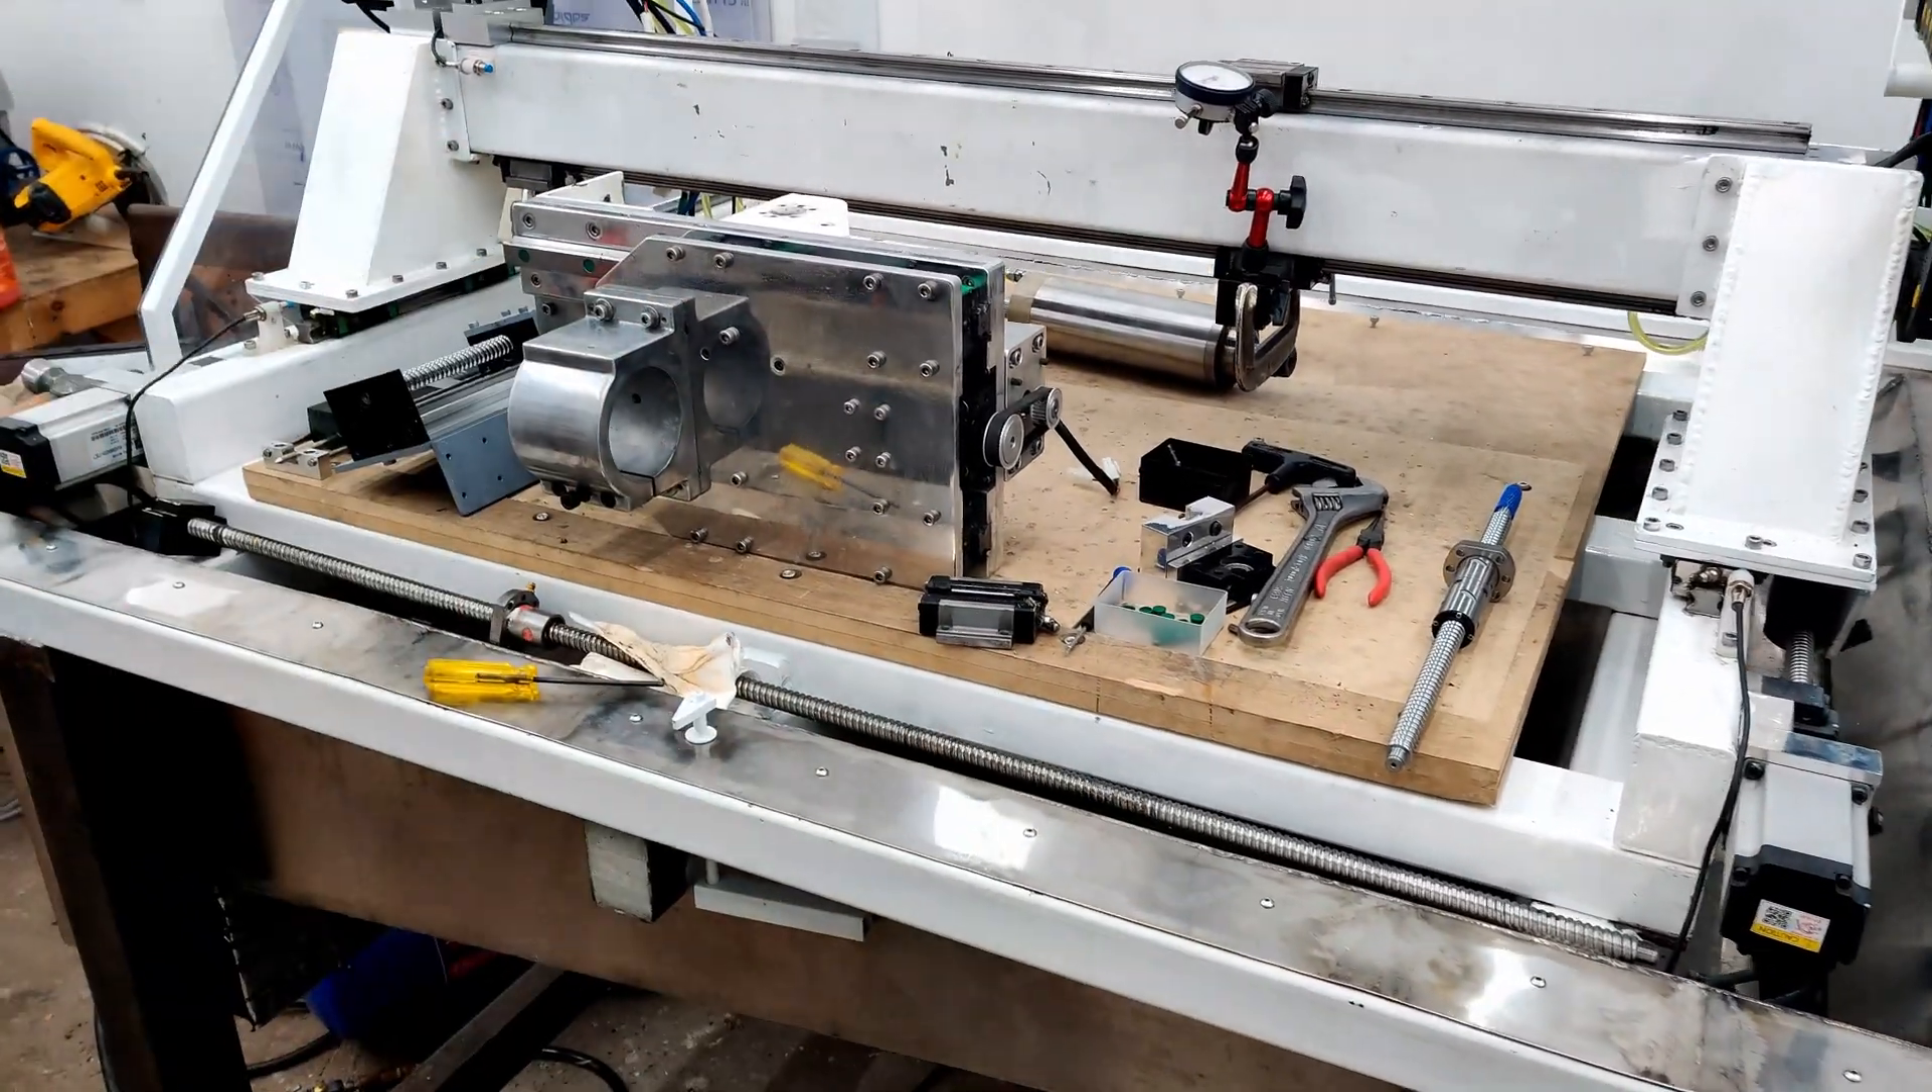I've temporarily put the the MDF spoil board back in.